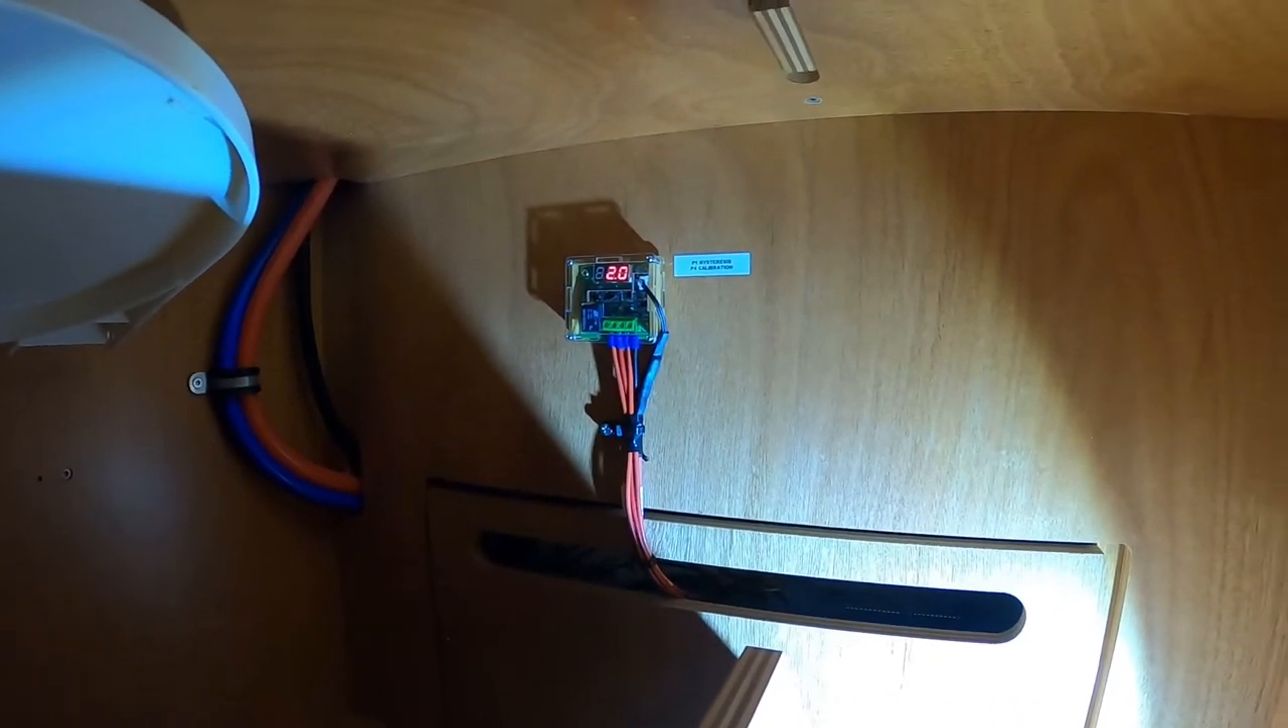Alright guys the project is done. Dirt cheap thermostat is installed and I've been testing it now.